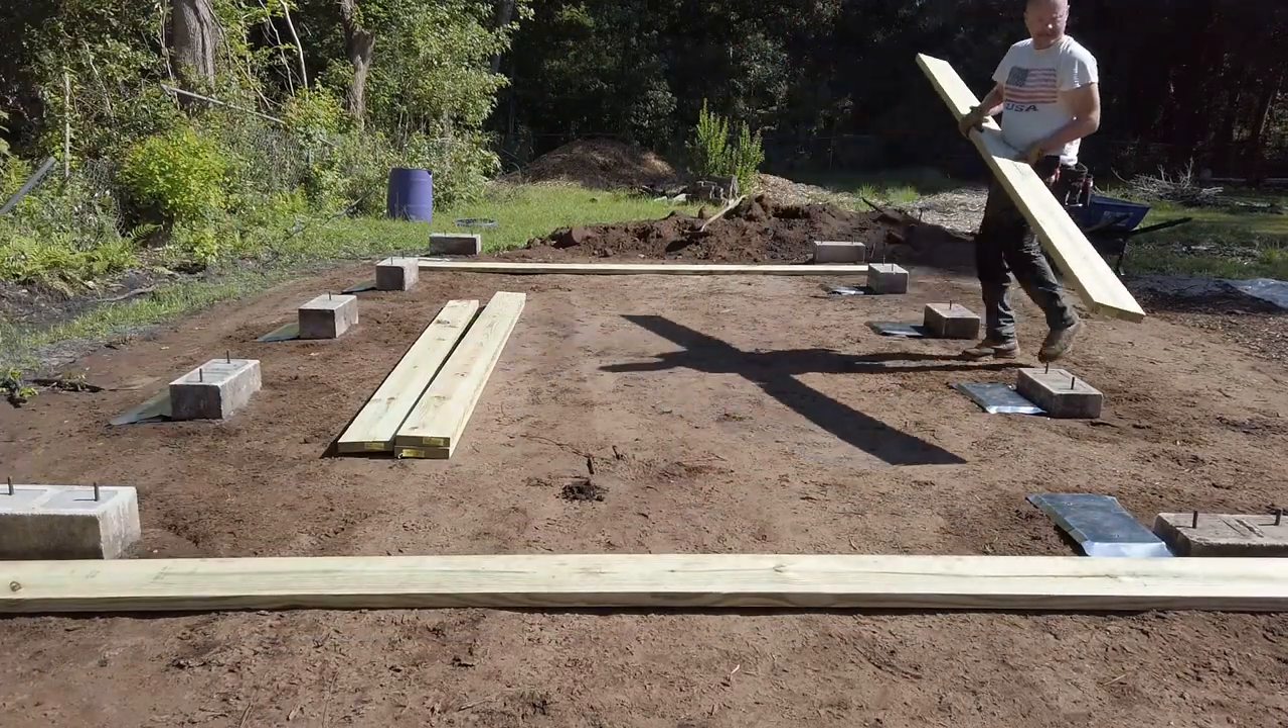We have the footers poured and we have the piers in place.